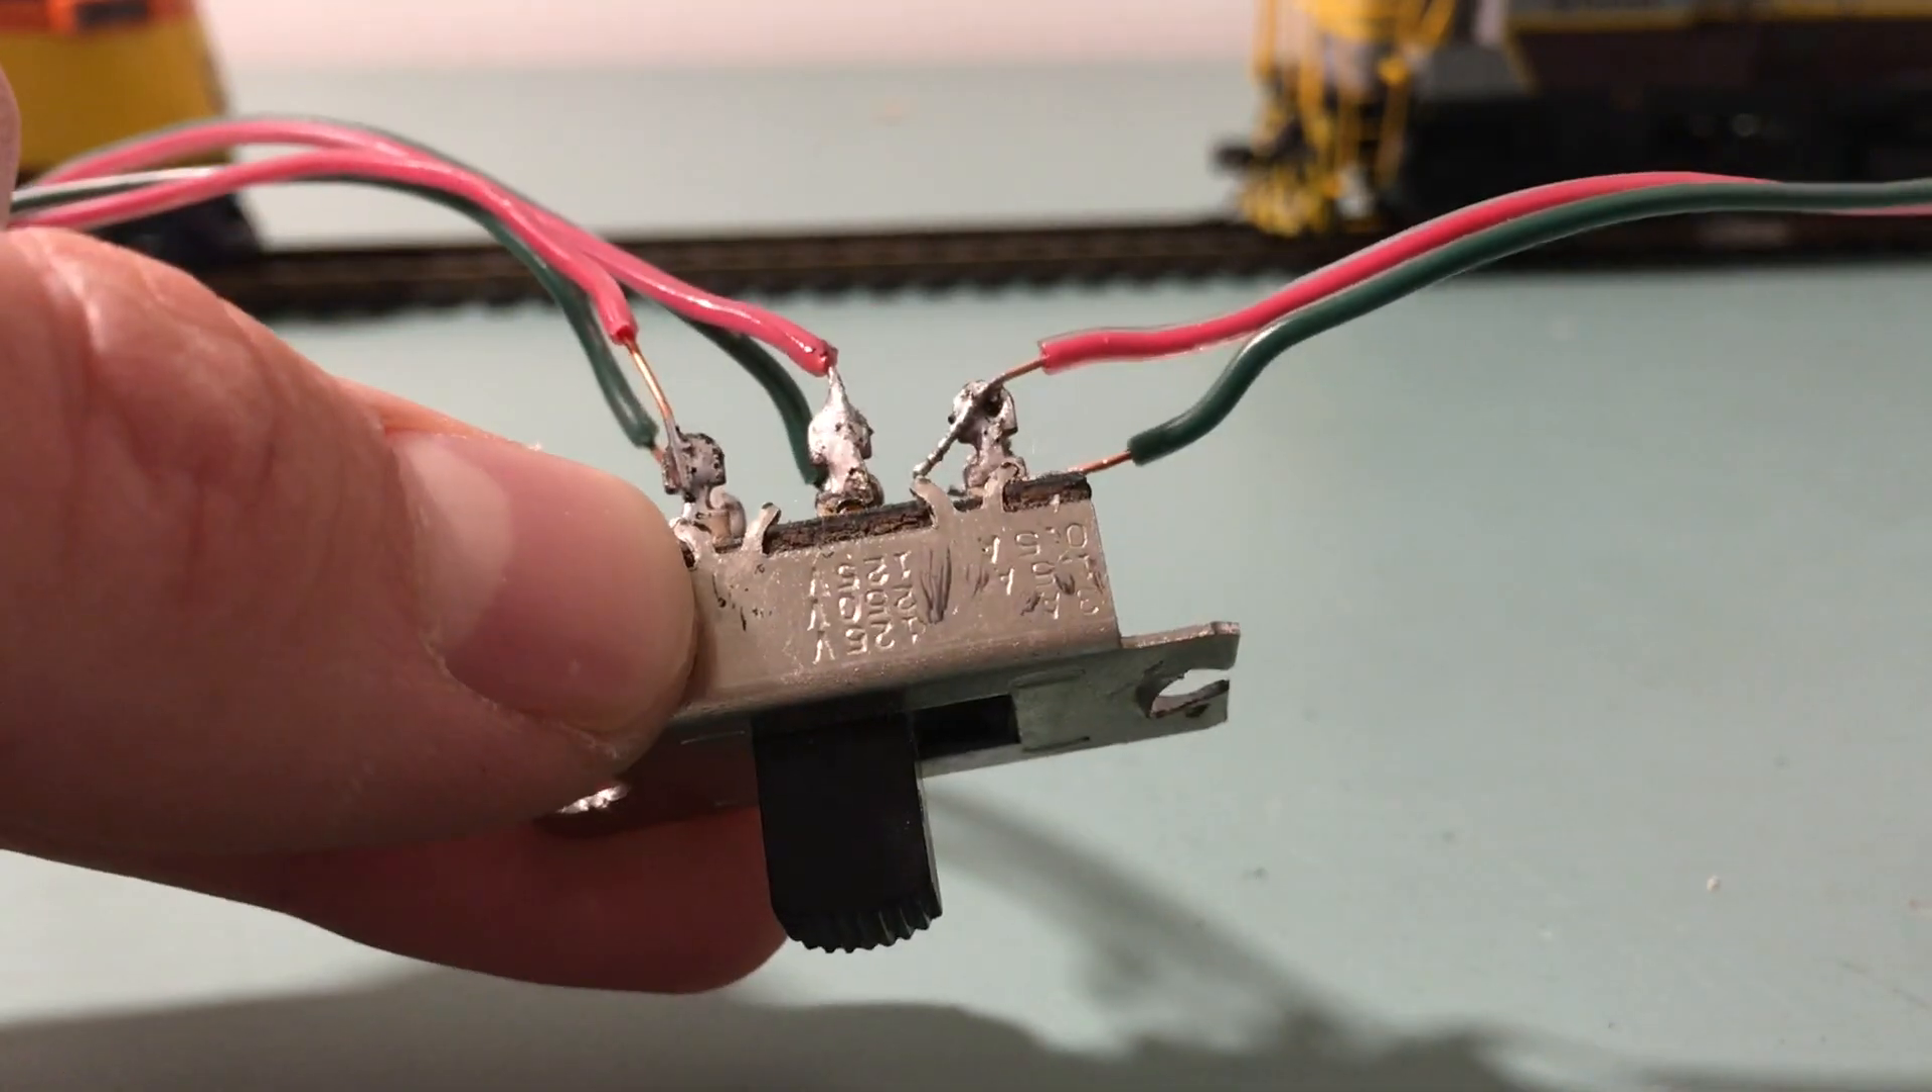So you can see we've got all the wires all hooked up.